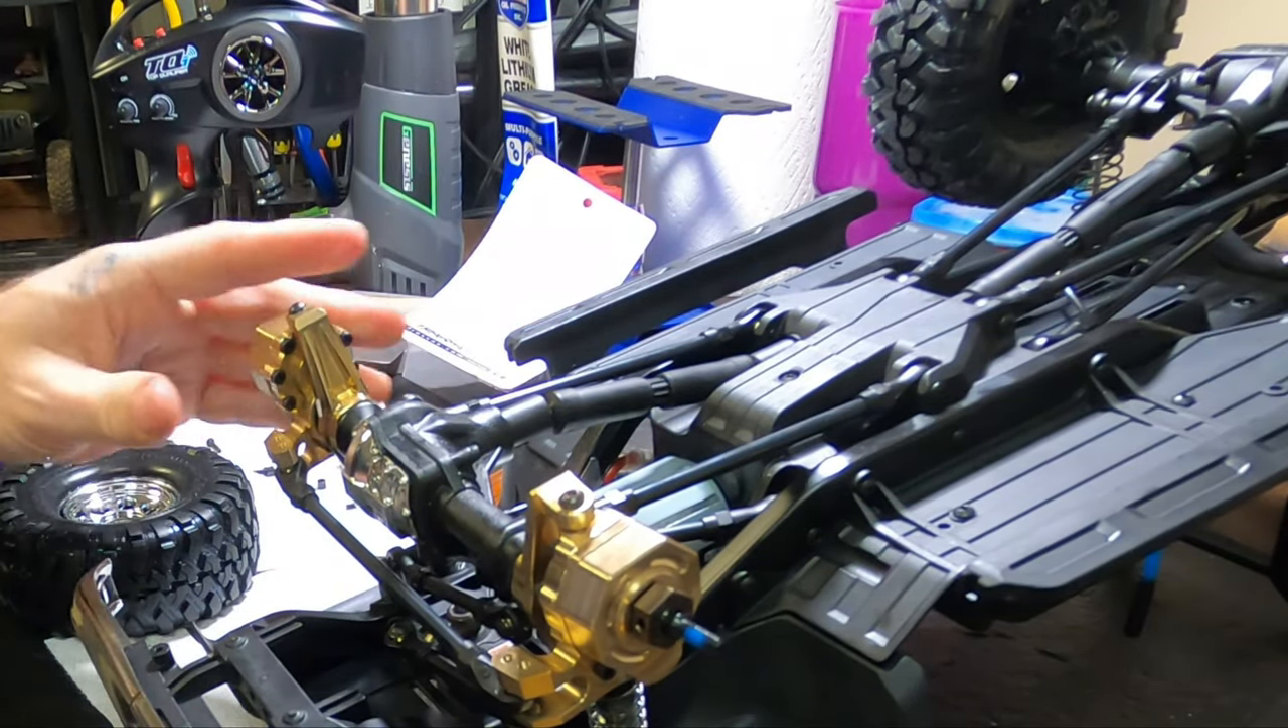All we got to do now is put the tires on.